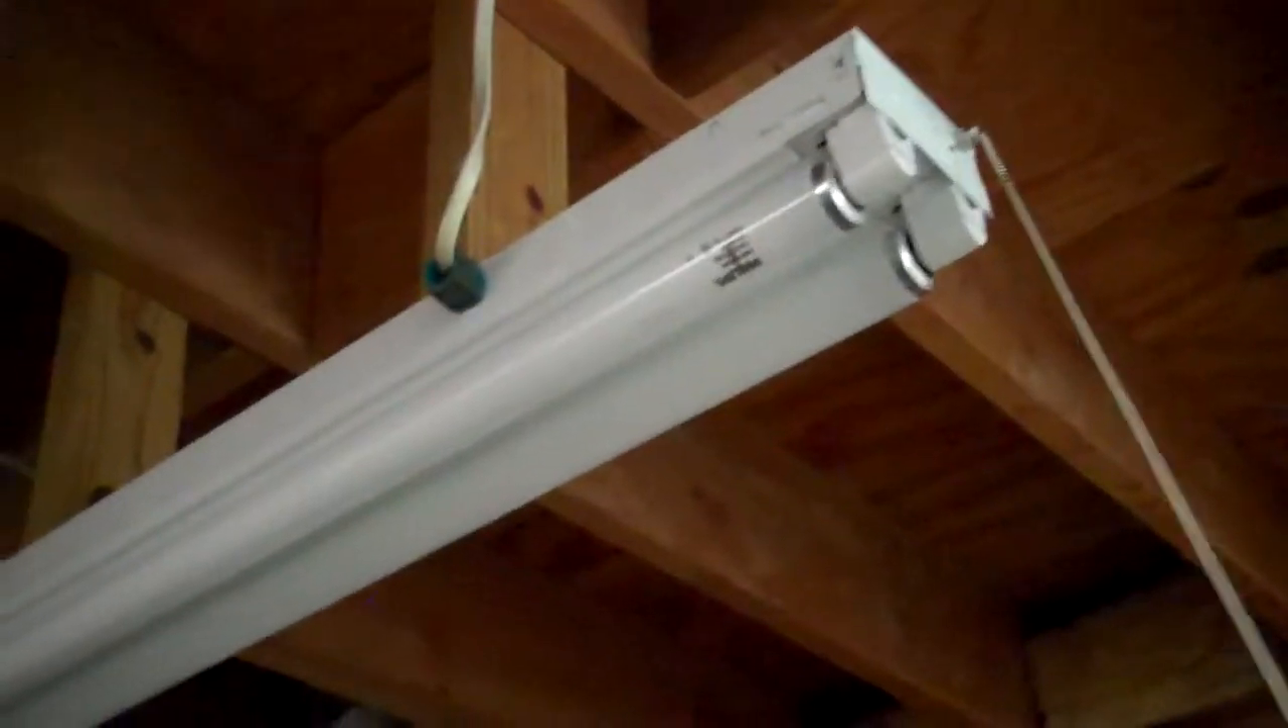Now I've got the bulbs in and here we go.